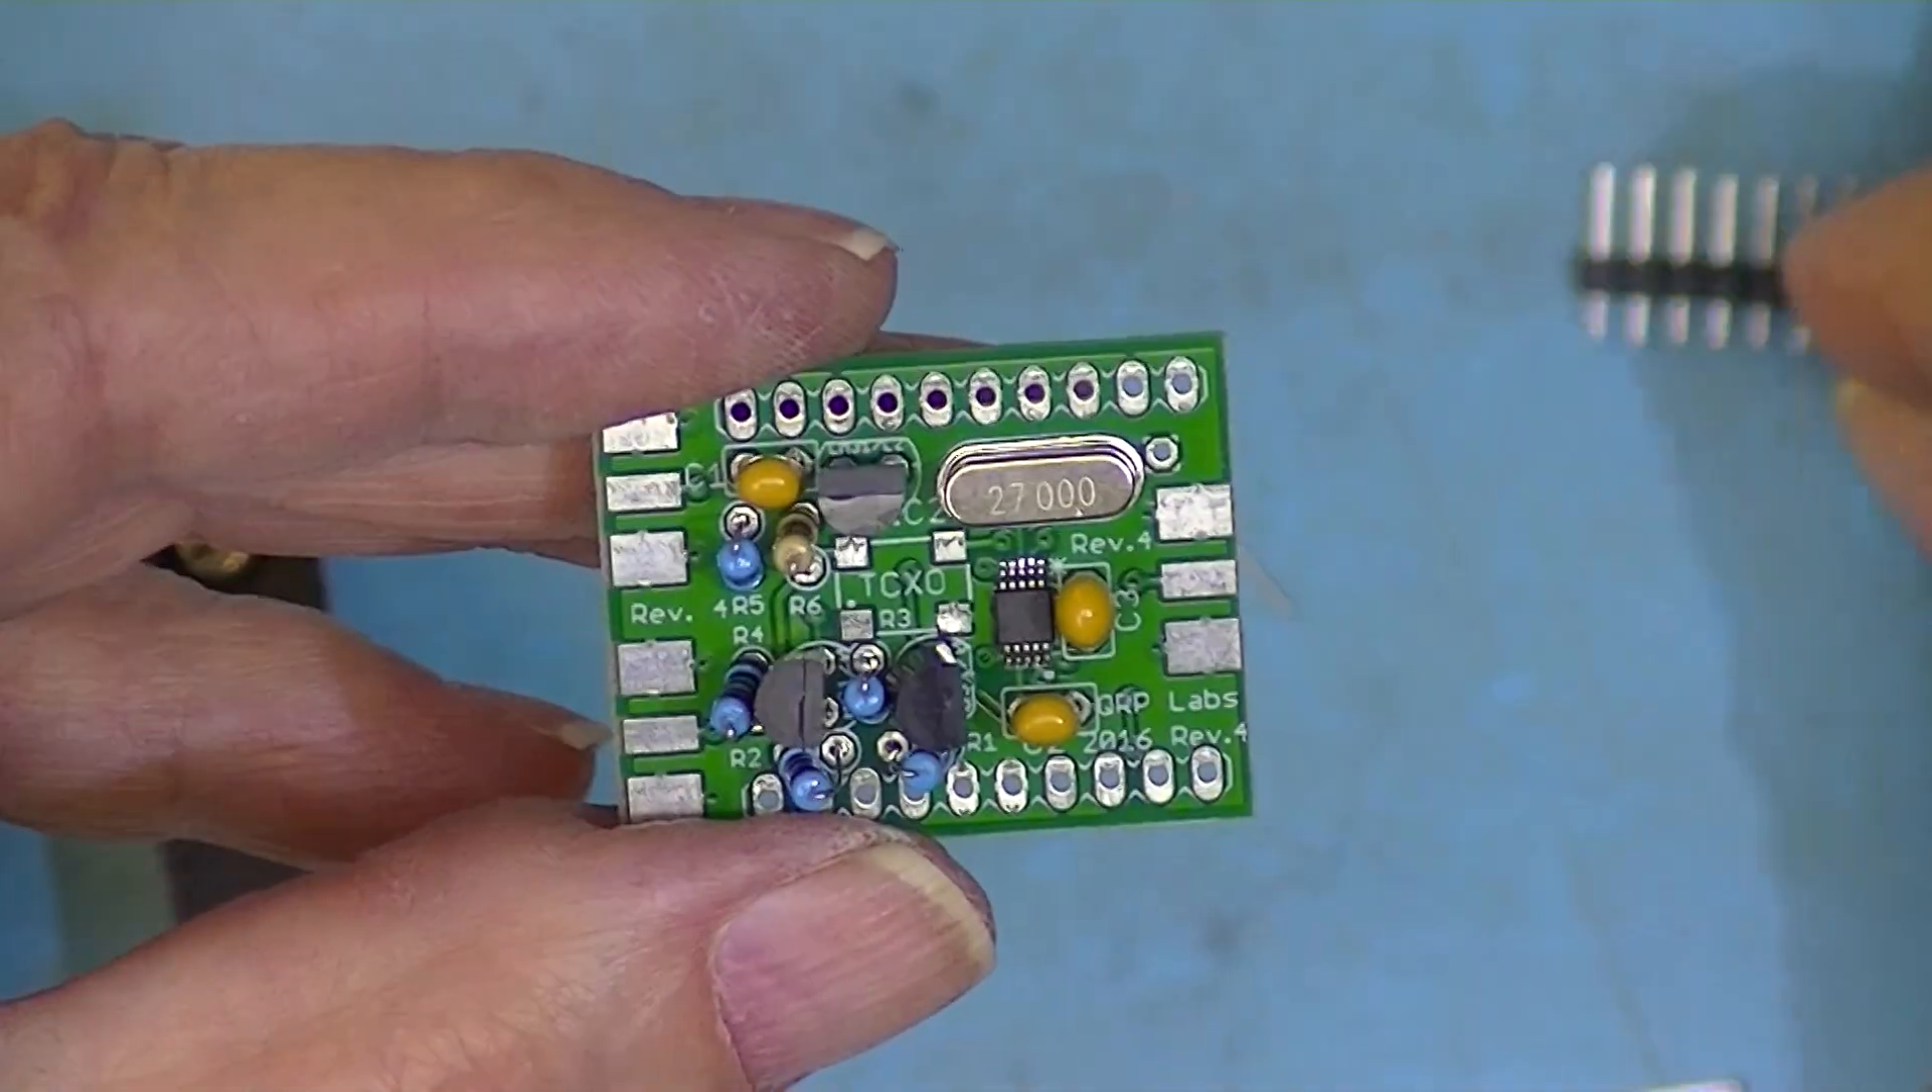Here's the board with all the components mounted. The only two things left are these ten pin headers.